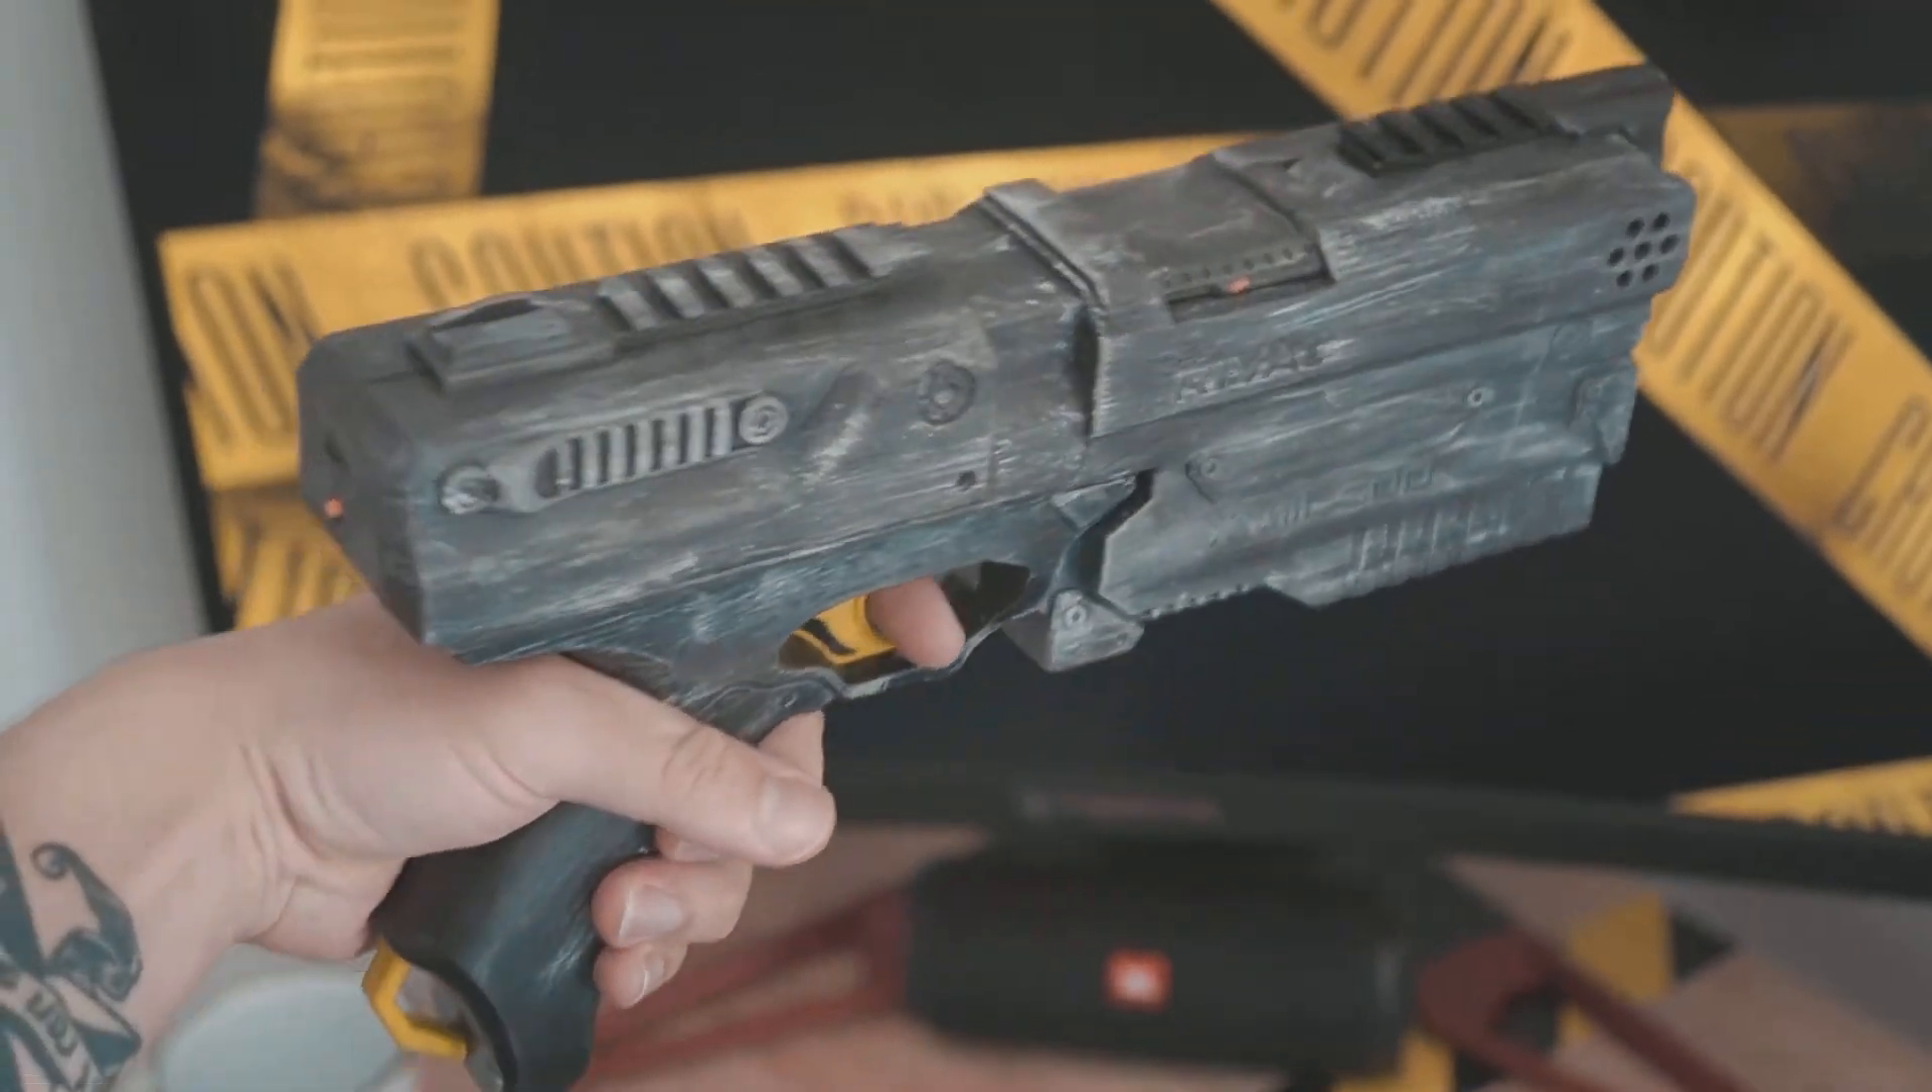Et voilà, j'ai enfin intégralement remonté le pistolet.